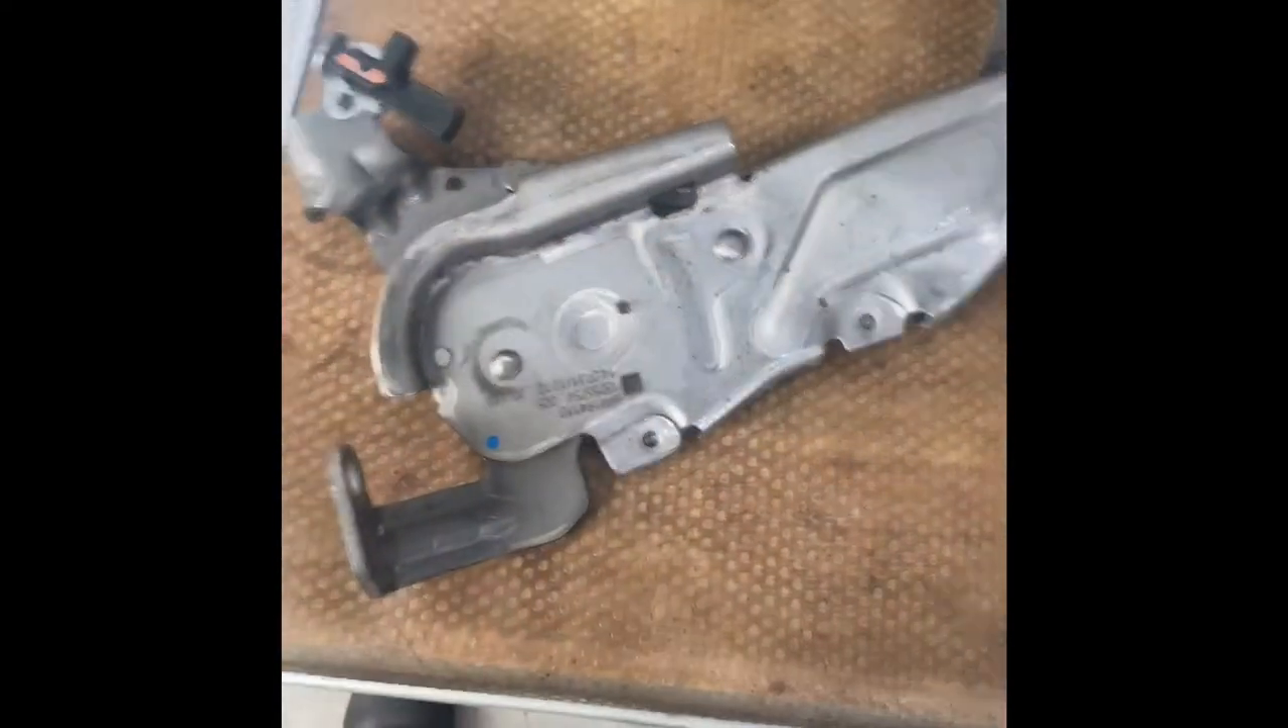Now we've got handbrake lever out as you can see completely out of the car.